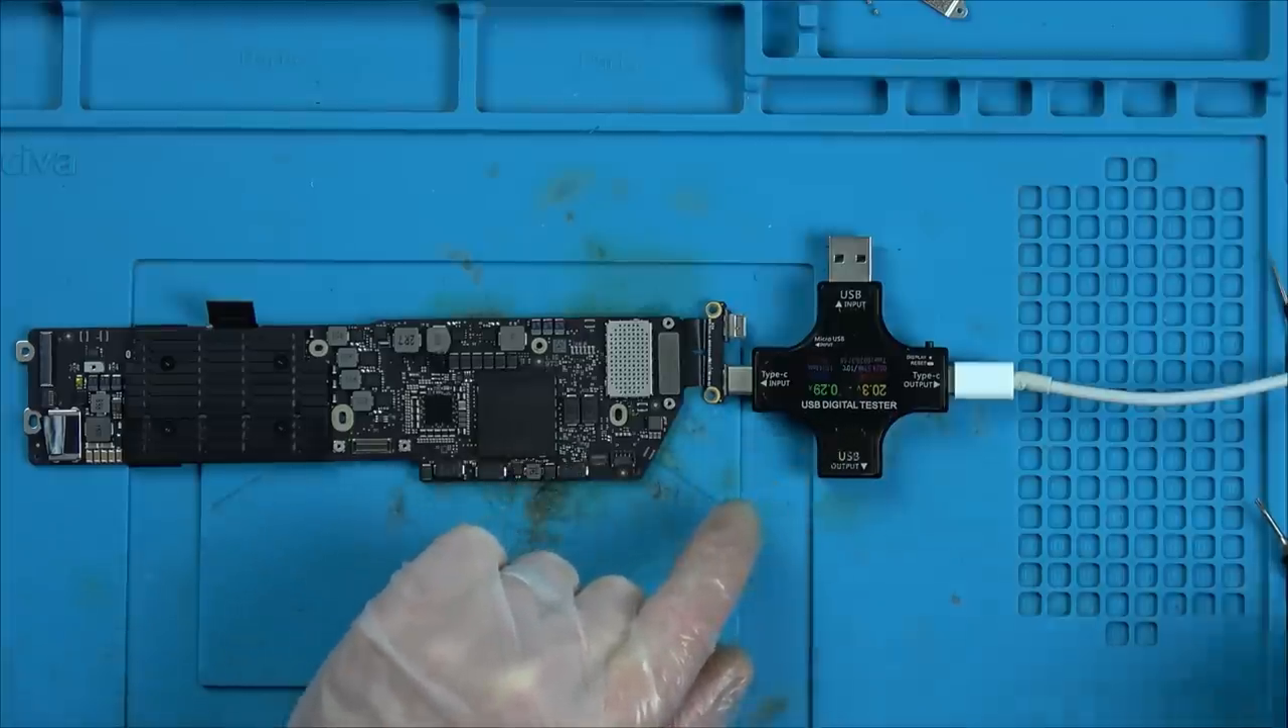We haven't got any screen or battery or anything connected.